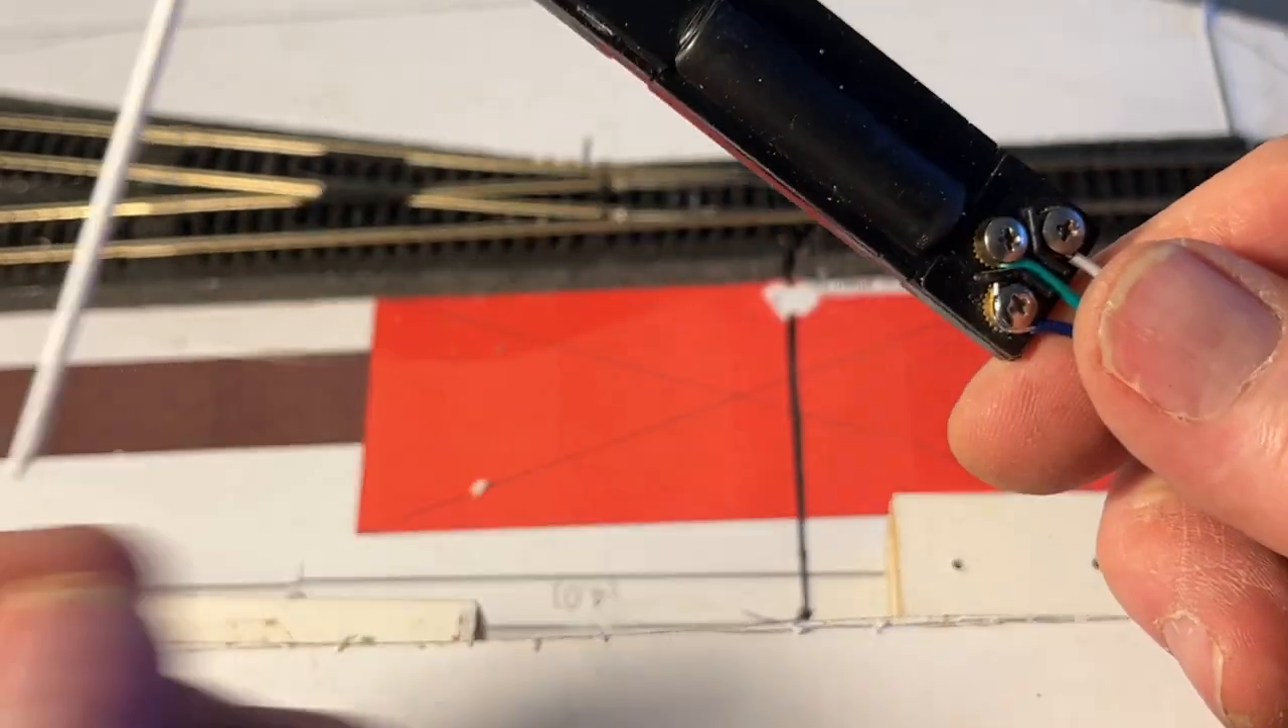You see, I've put the three wires, attached the three wires to the back.